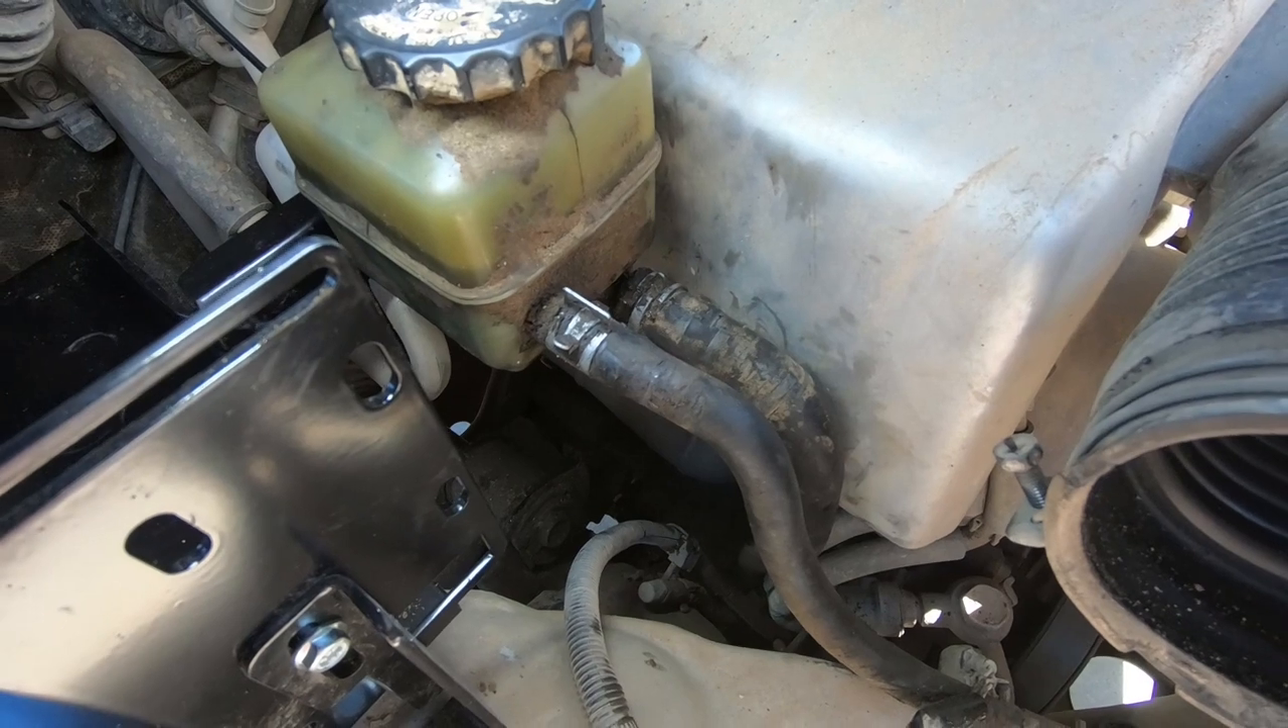I've got the power steering reservoir that I already put the hose clamps back on. They have a little bit of tension in them so you can rotate the hoses around or whatnot but they still have a little bit of tension.